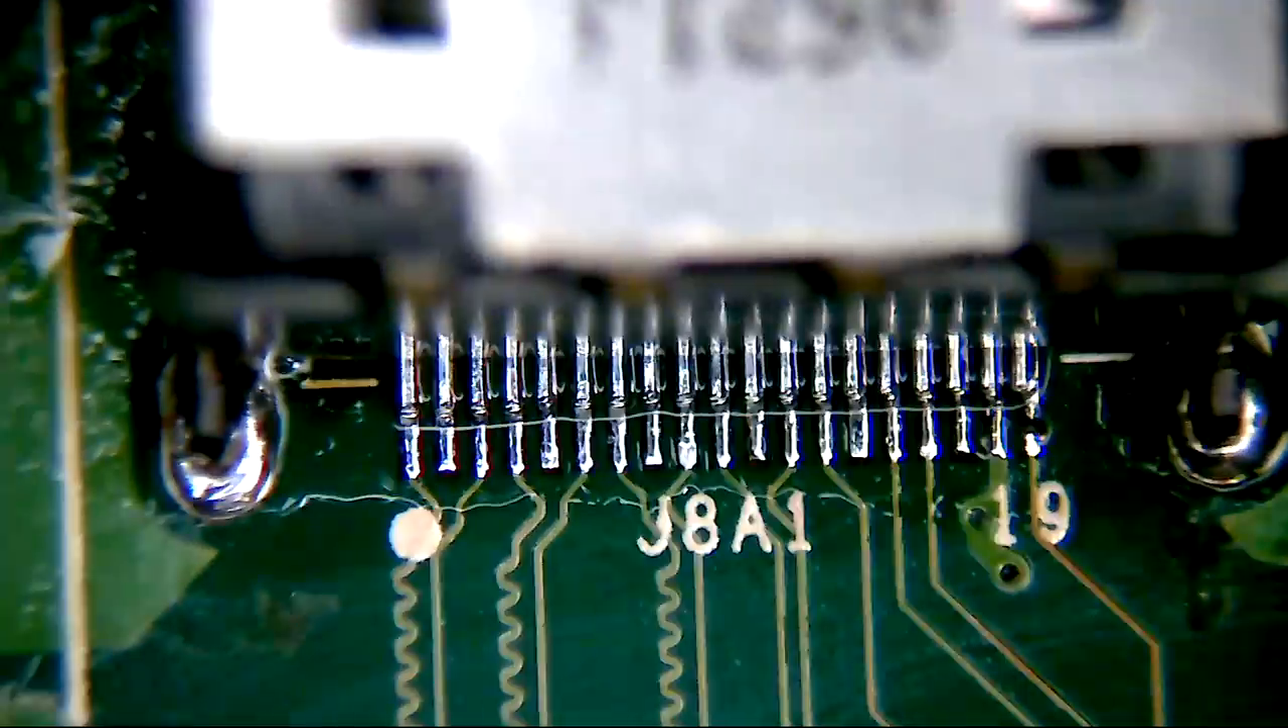So, we have our board with our HDMI swapped and soldered into position.